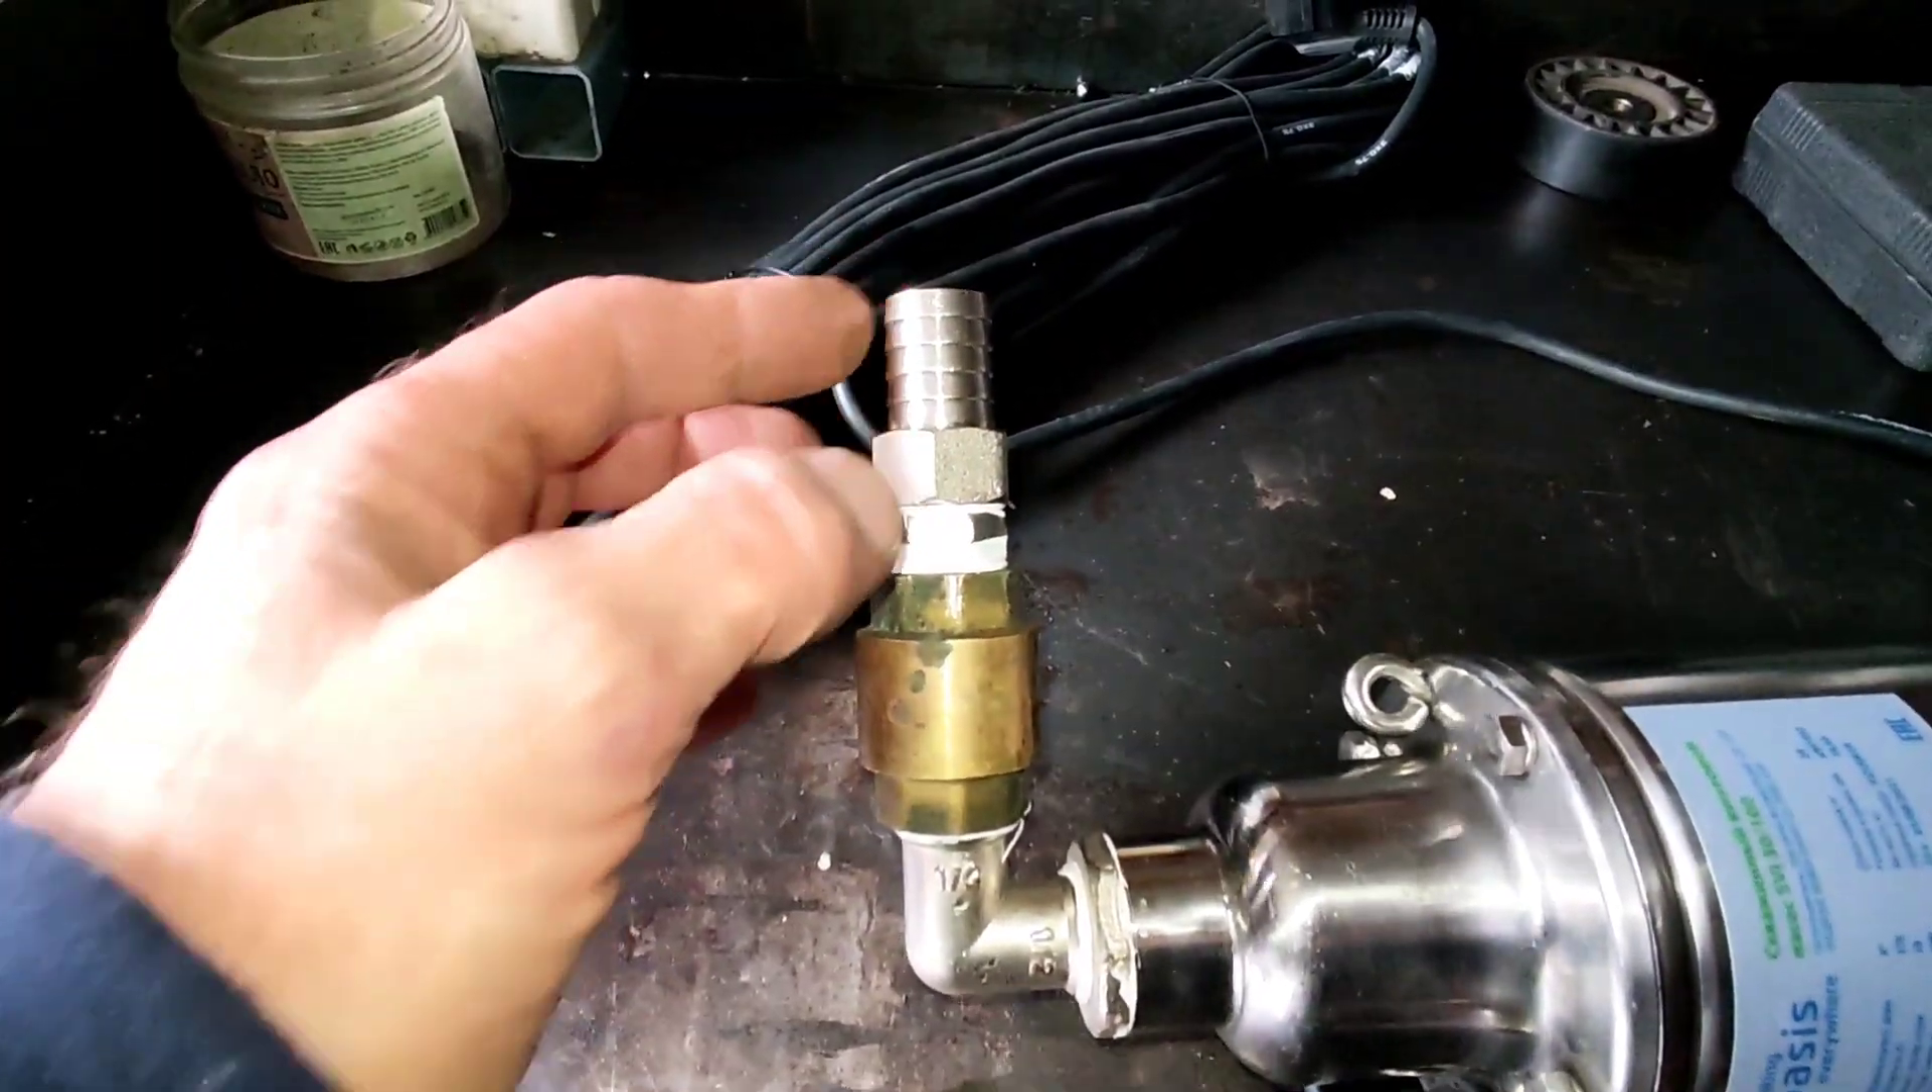Поставил фитинги, вот переход с 32 на 20 уголок, на него сверху клапан, тут еще один фитинг и на него уже поставил фитинг под пластиковую трубу.